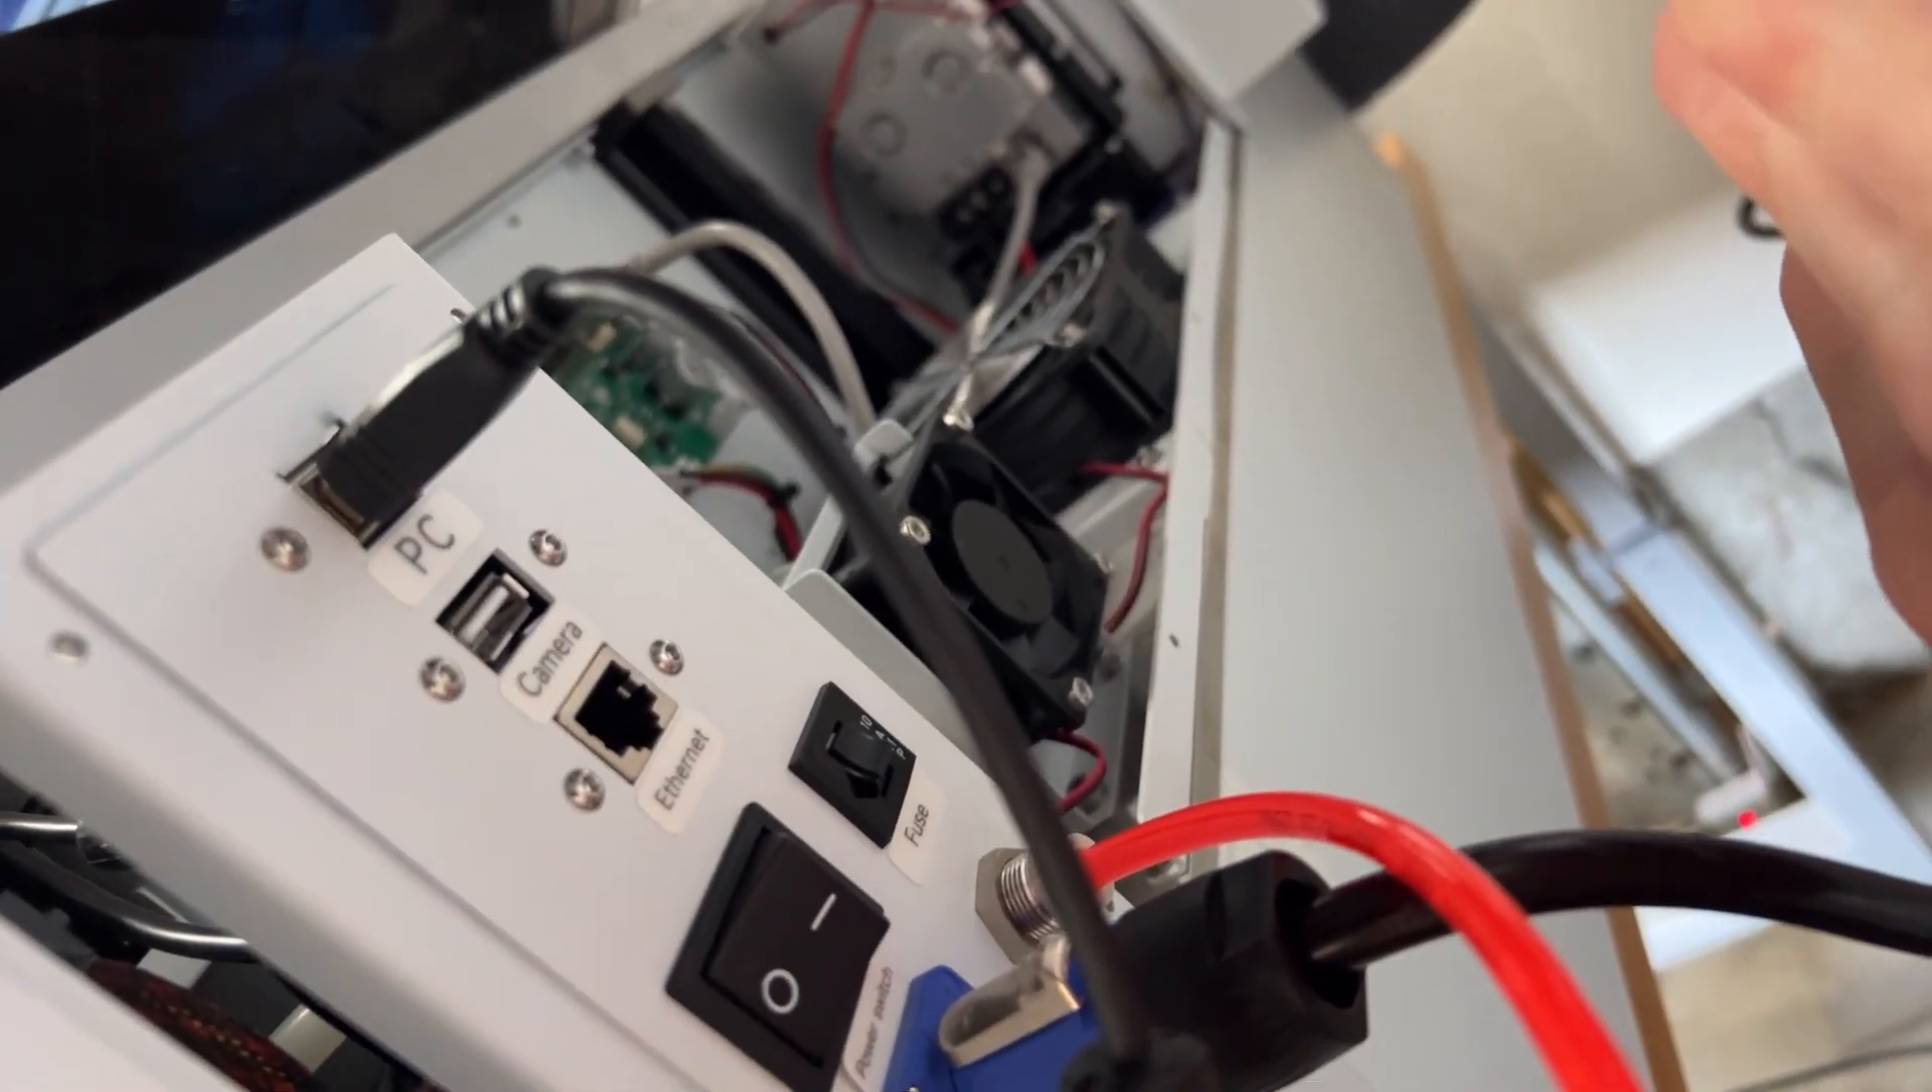You can see I still have the back cover off.